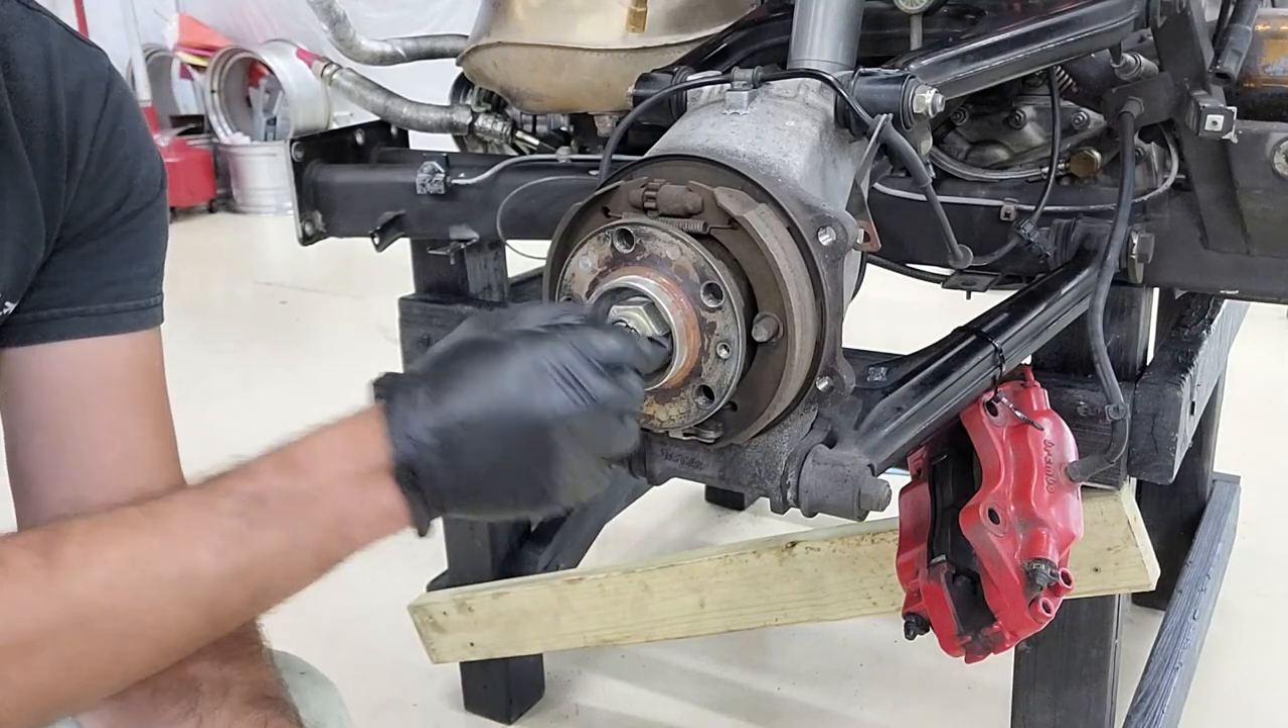Now we exposed our parking brake so there's a 36 millimeter nut.